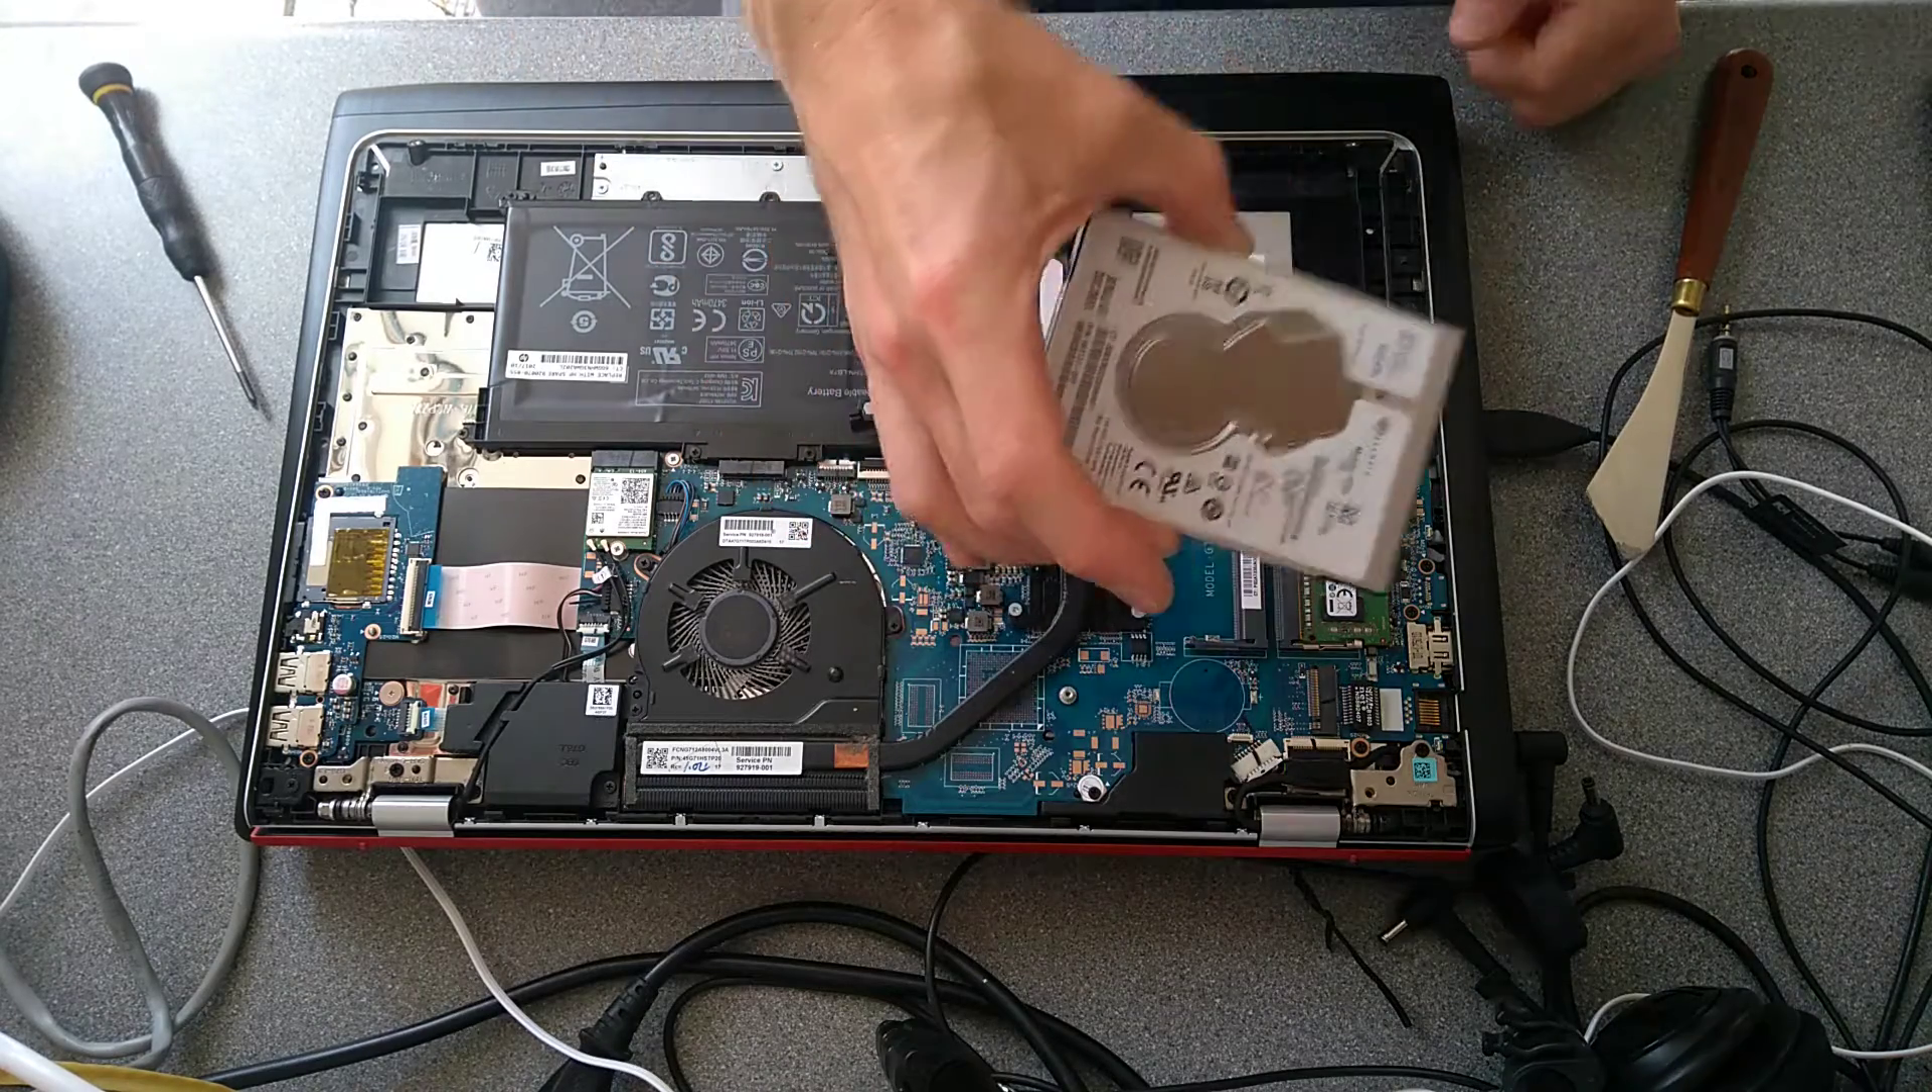So that's the hard disk is now out.